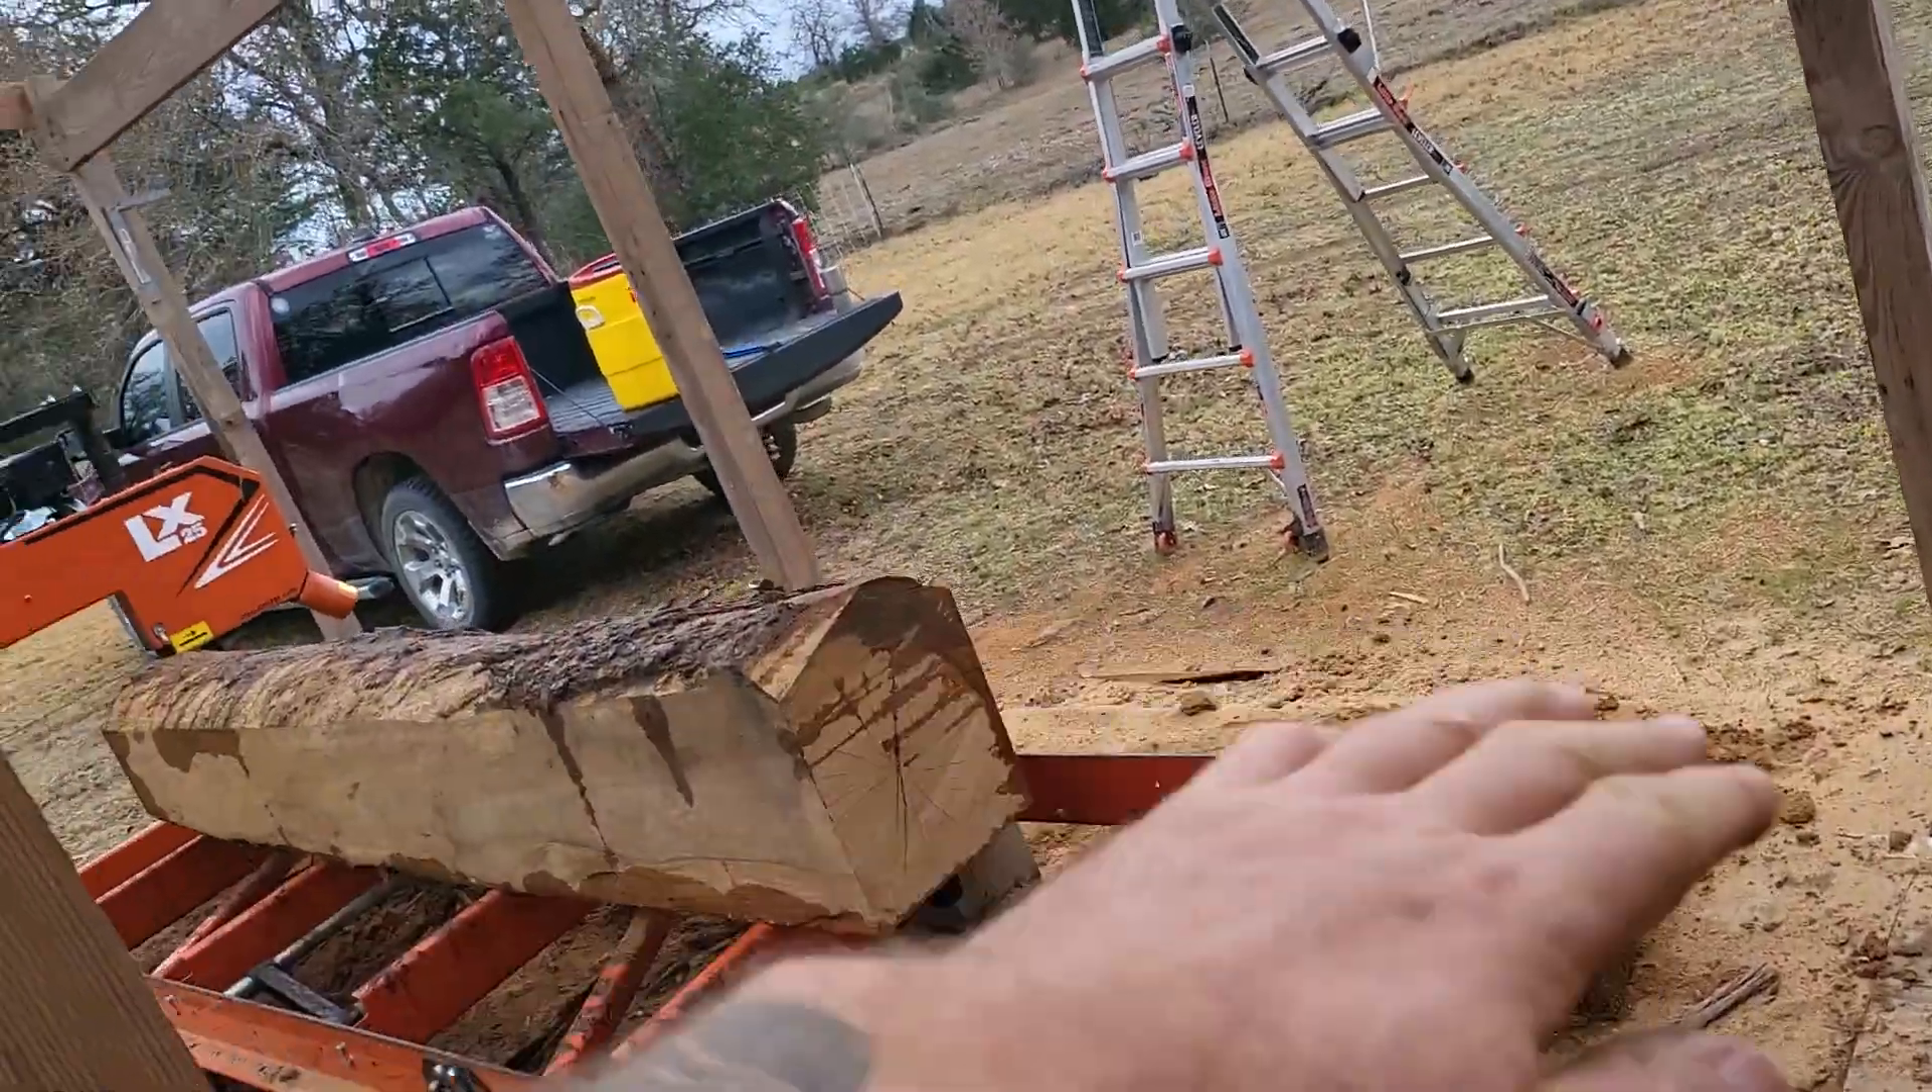But, I'm down to the last side to take the bark side off.